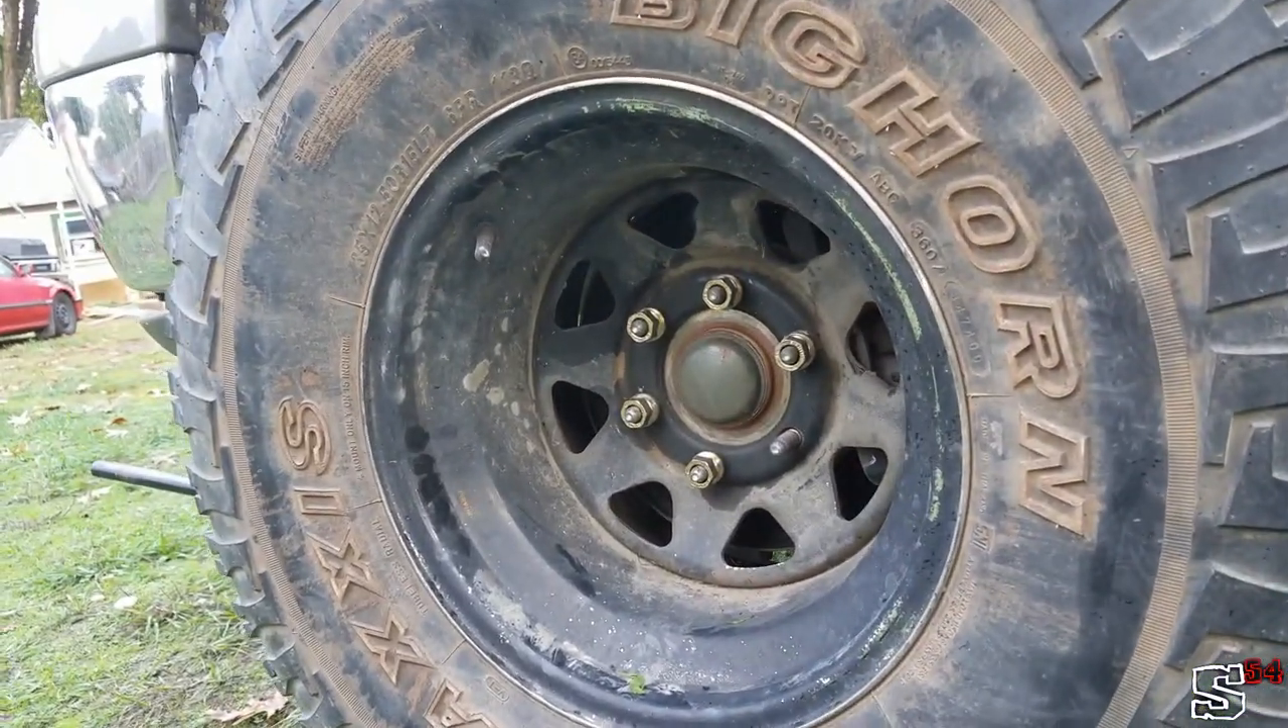The lug pattern does fit.